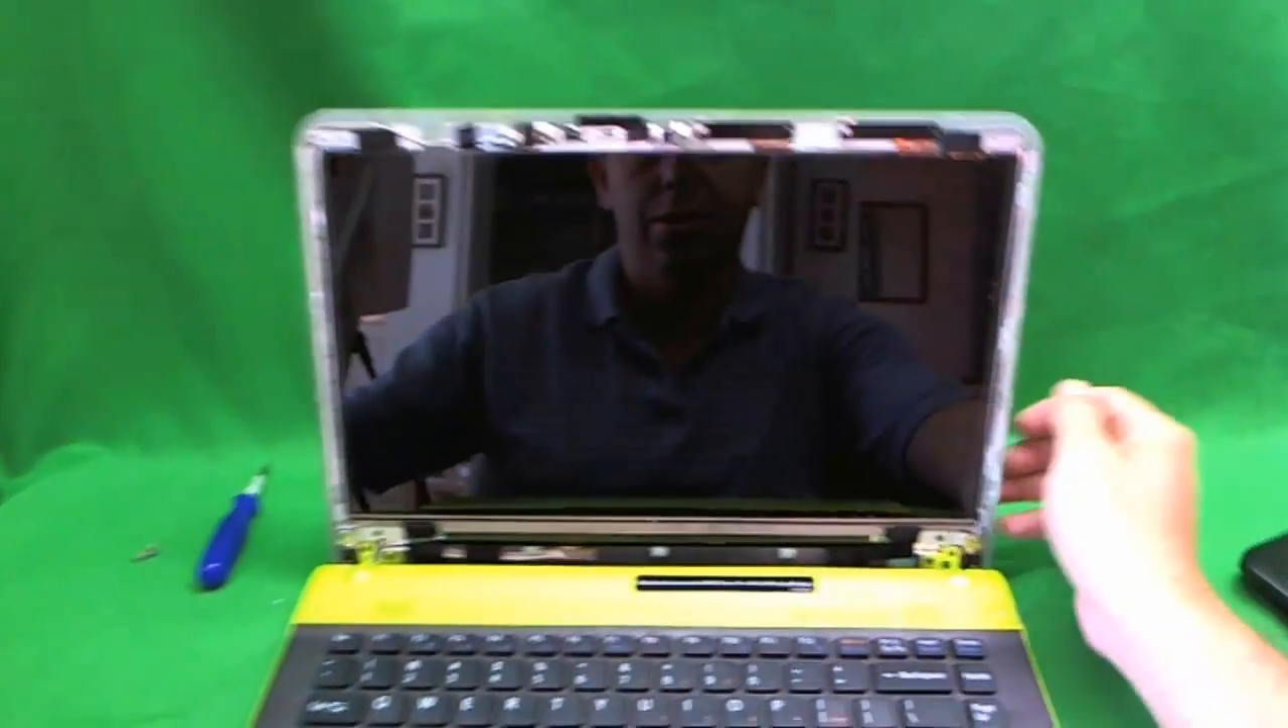And here it is. The bezel is off.